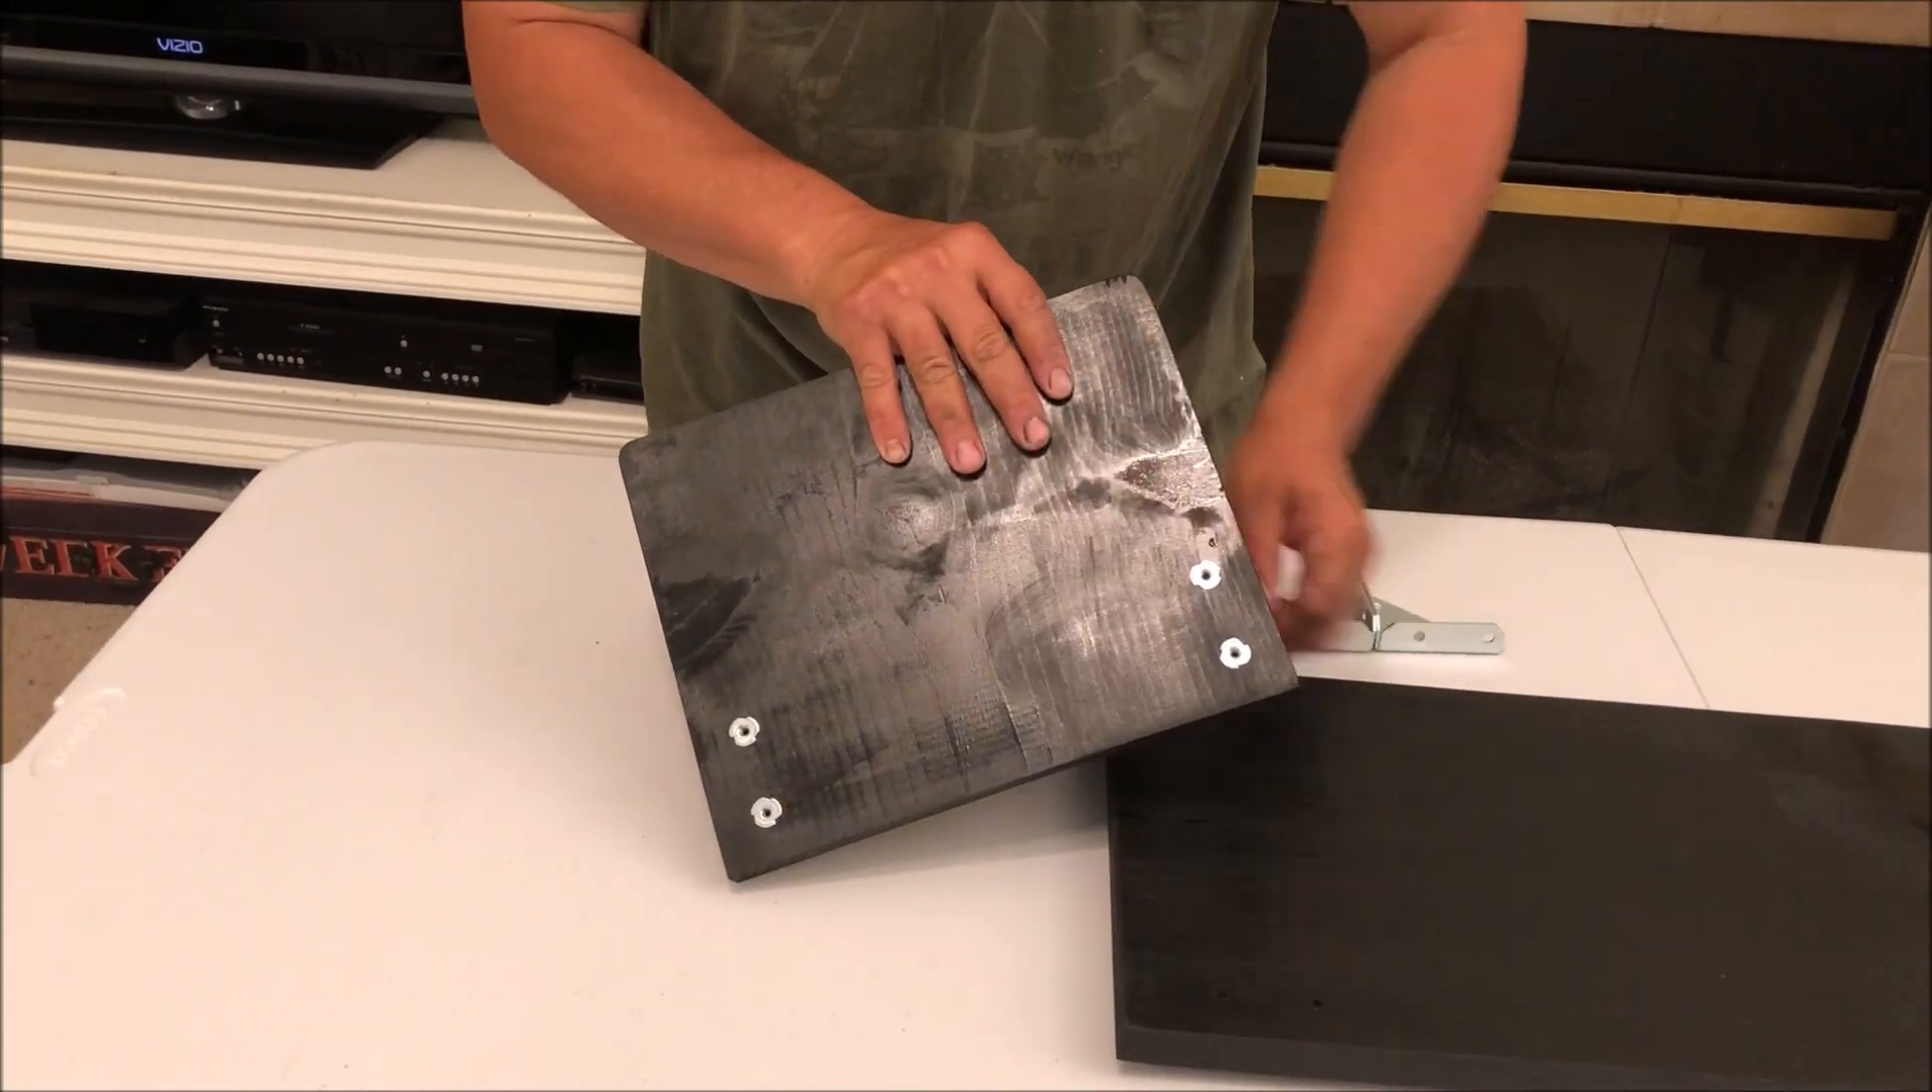So on the back I've placed the T -nuts as well. Just like the bottom of the motor mount.